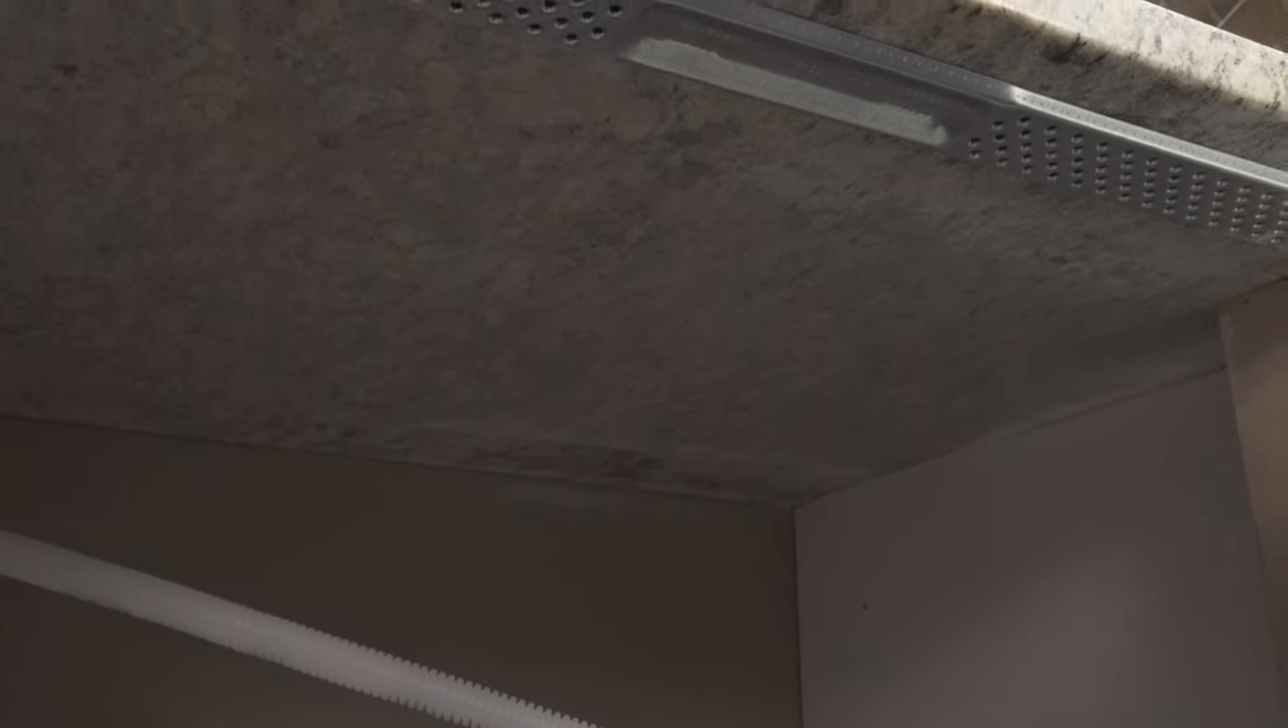Right here is a bracket that I've attached to the bottom of the granite so that I could secure the dishwasher from the top.